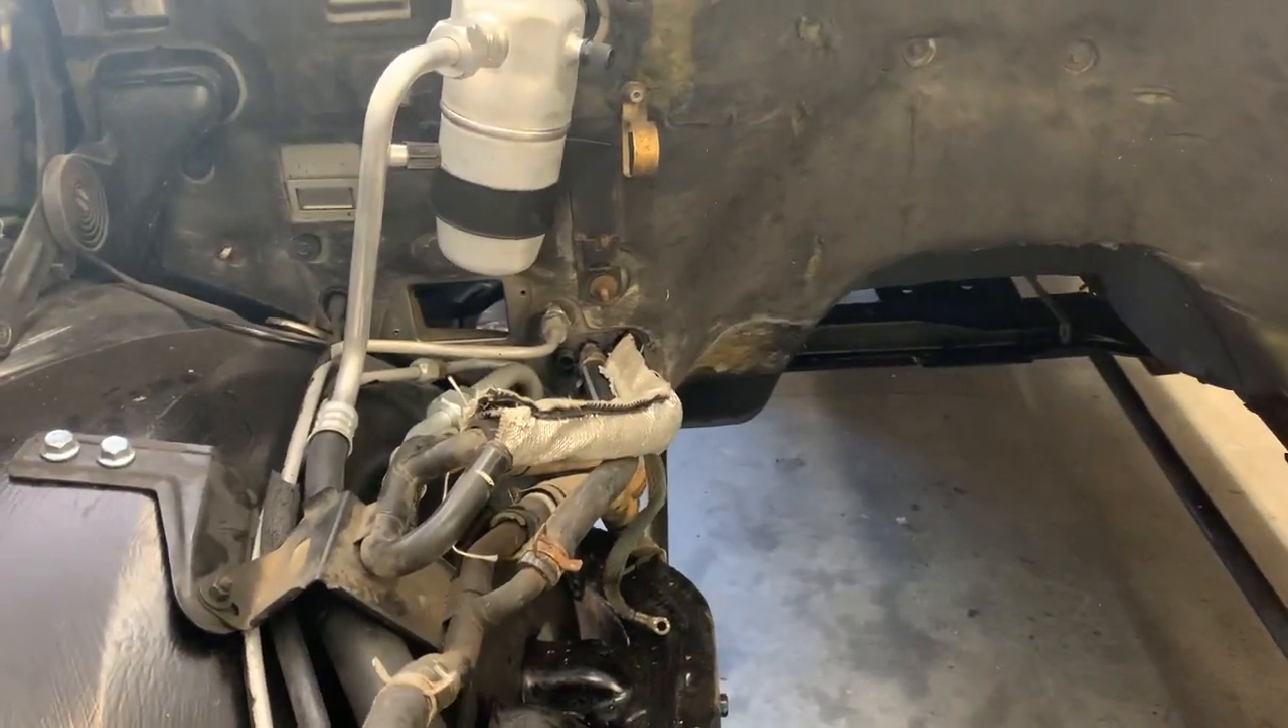Like I said, I've installed all my air conditioning lines and all my heater stuff while I have easy access to it.